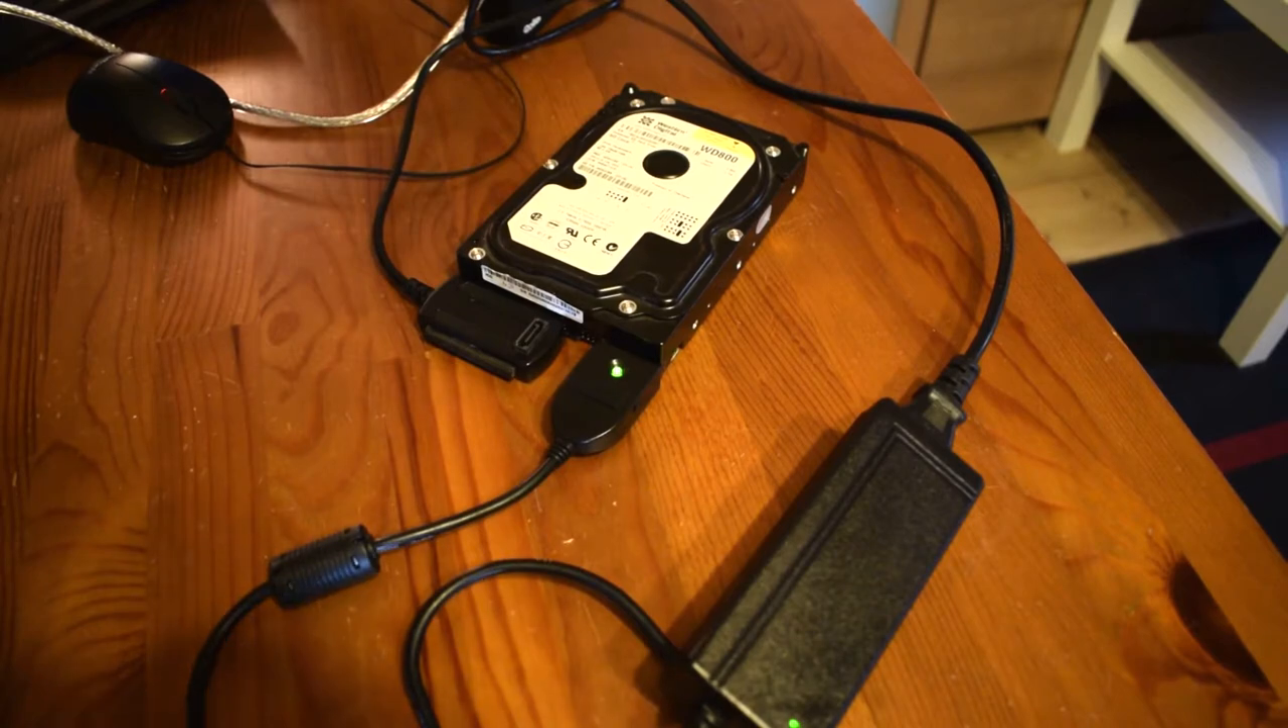Ich habe die Platte jetzt hier mal angeschlossen.